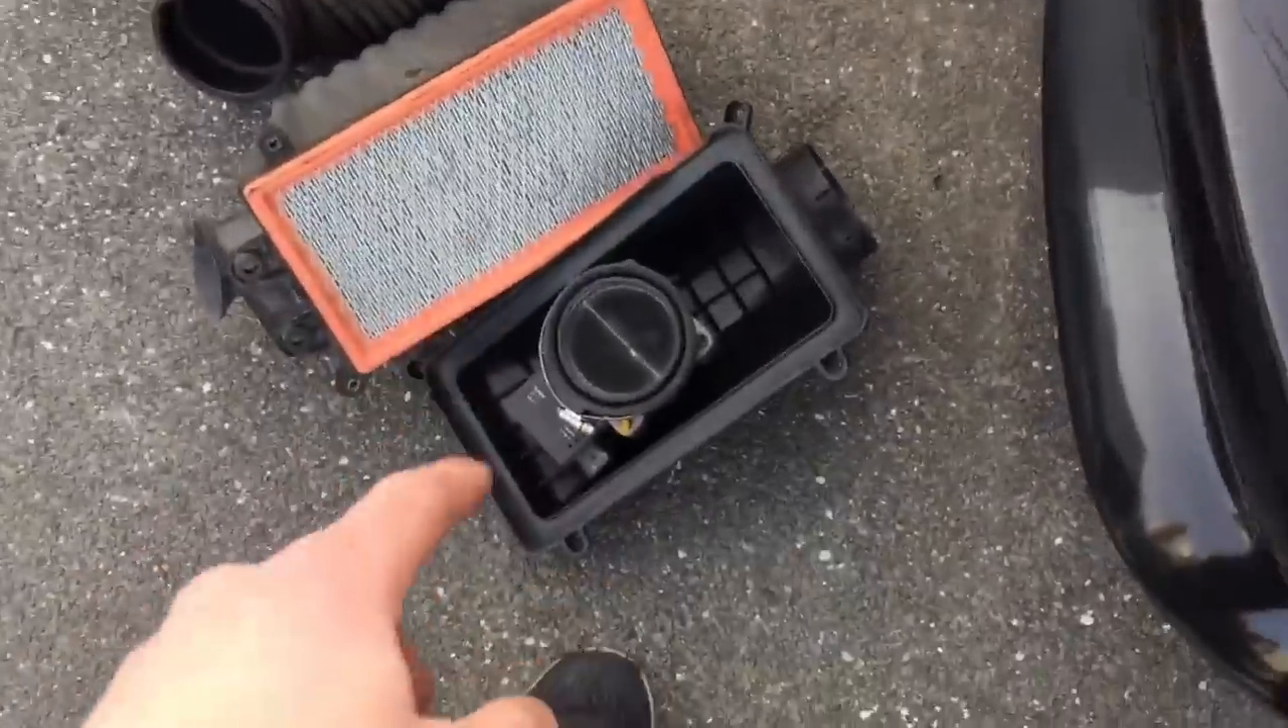It was a little bit of a hassle to get out this big old air box, but it's out now and the filter was pretty clean.